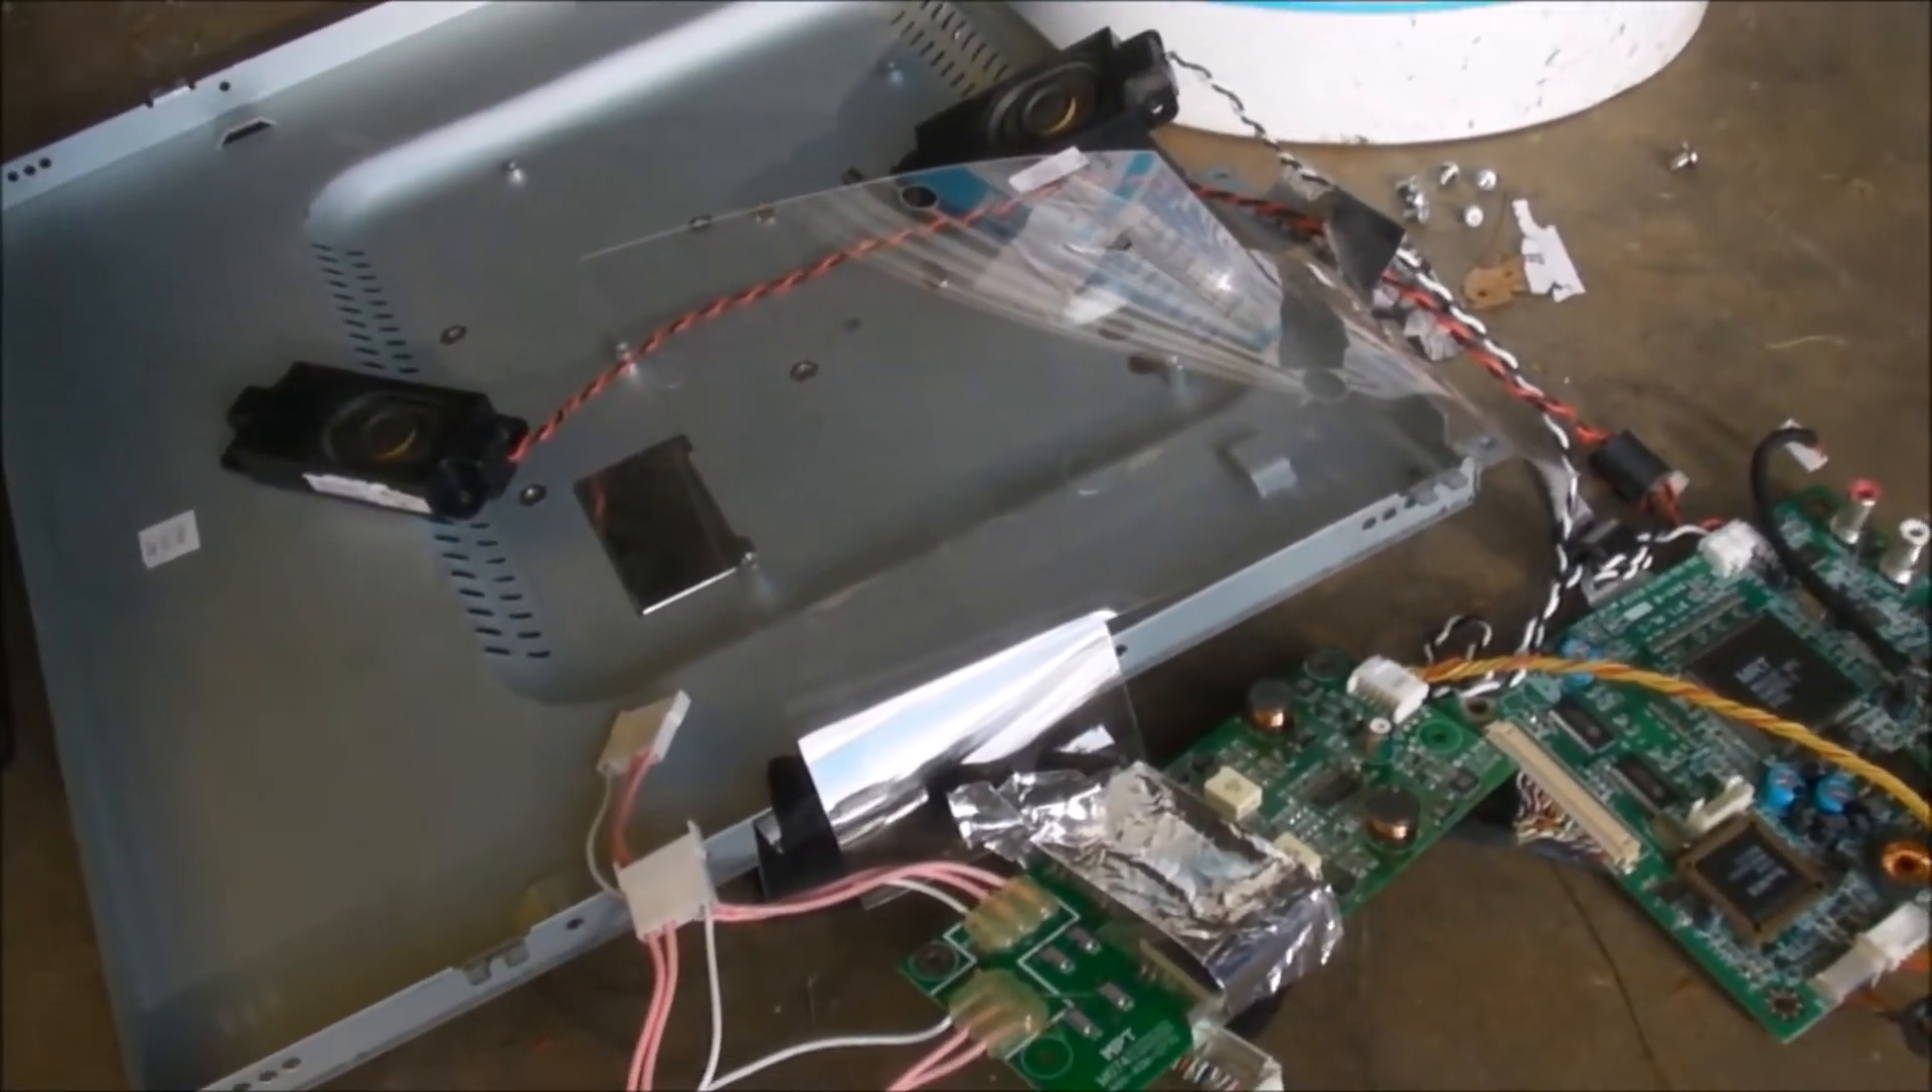Okay, so here's all those guts taken out of the inner case.